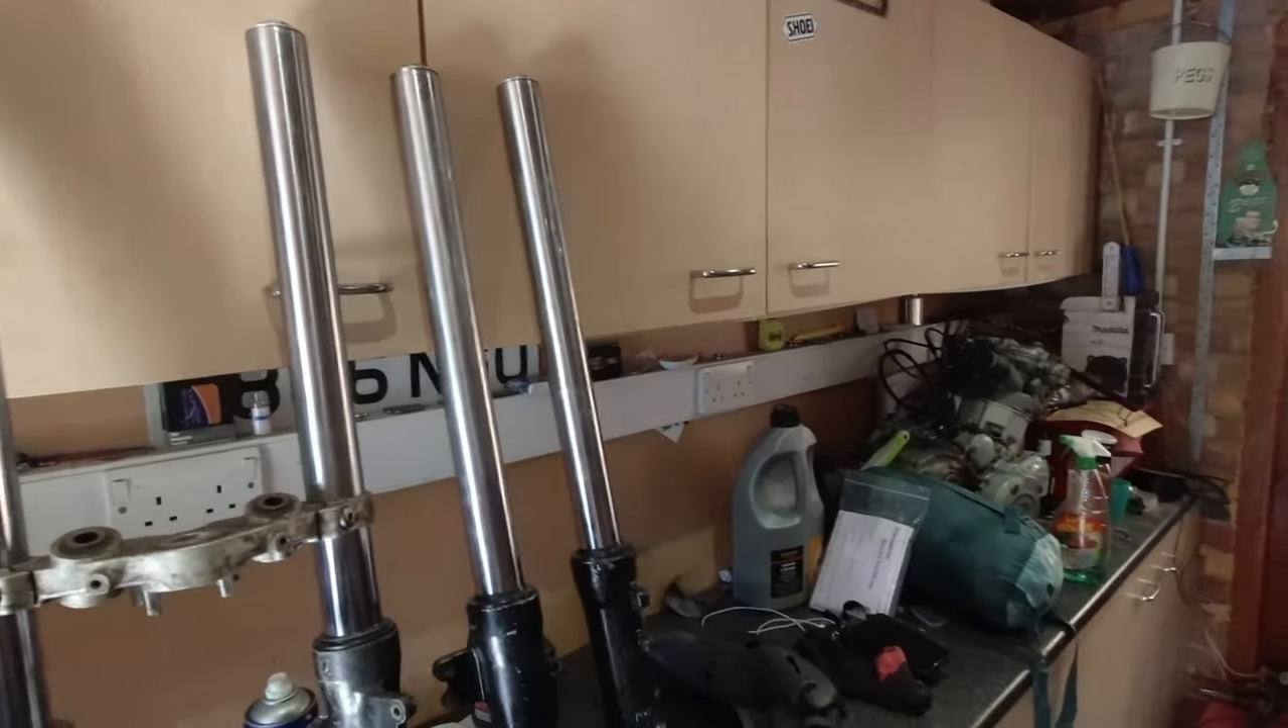It's about 40 minutes later, the front end's stripped out, and I've got the old forks out.